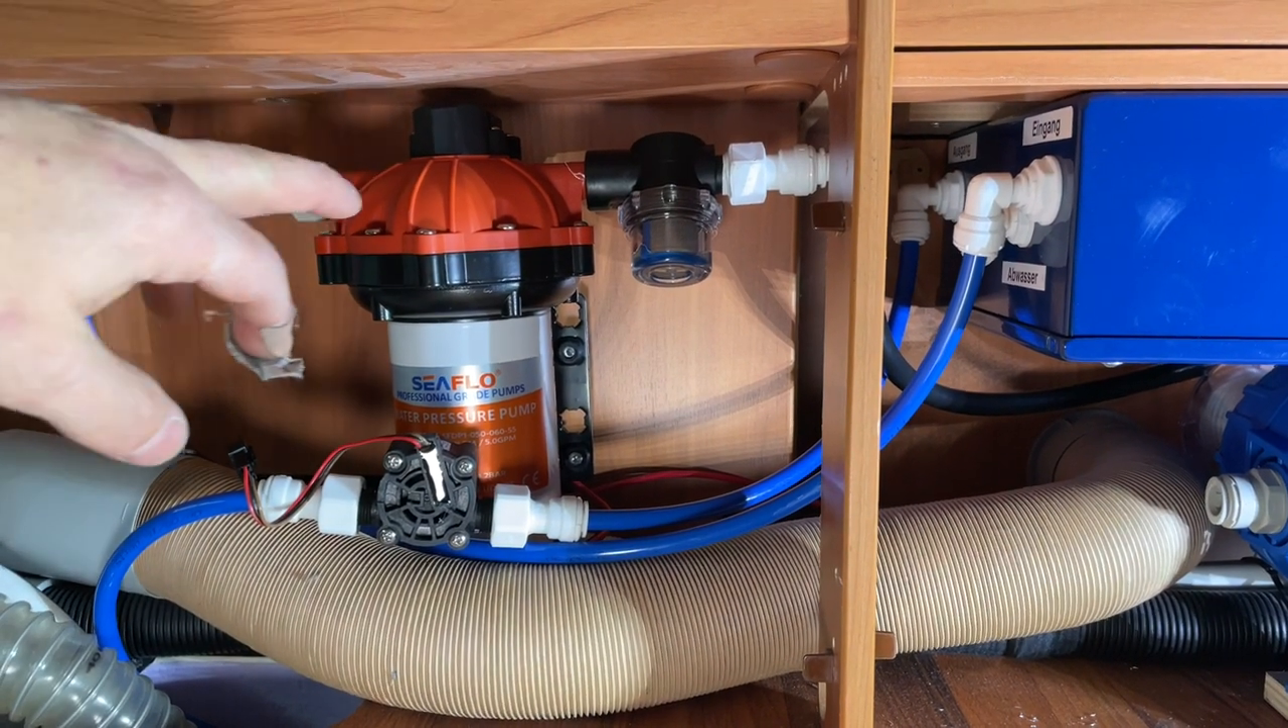Also wir haben jetzt hier die Pumpe verbaut.